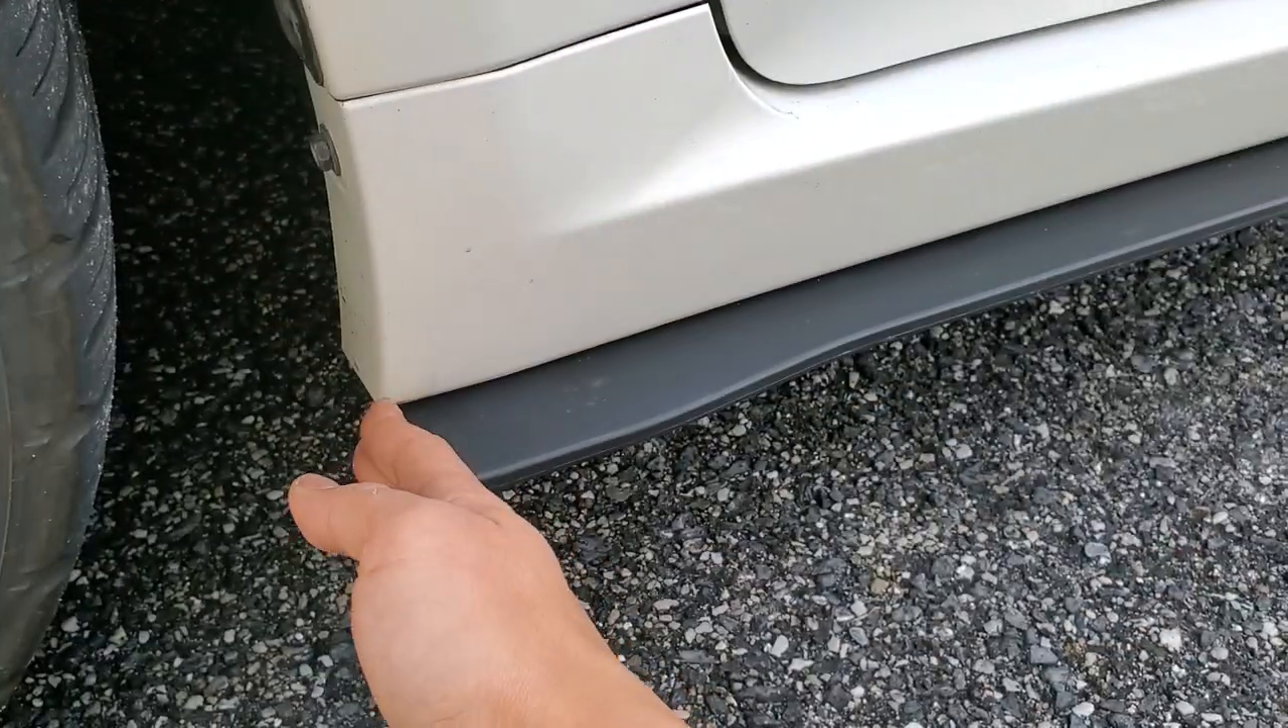I didn't even need to drill an additional hole here because this side skirt extension conforms to the underside of the skirt pretty well.